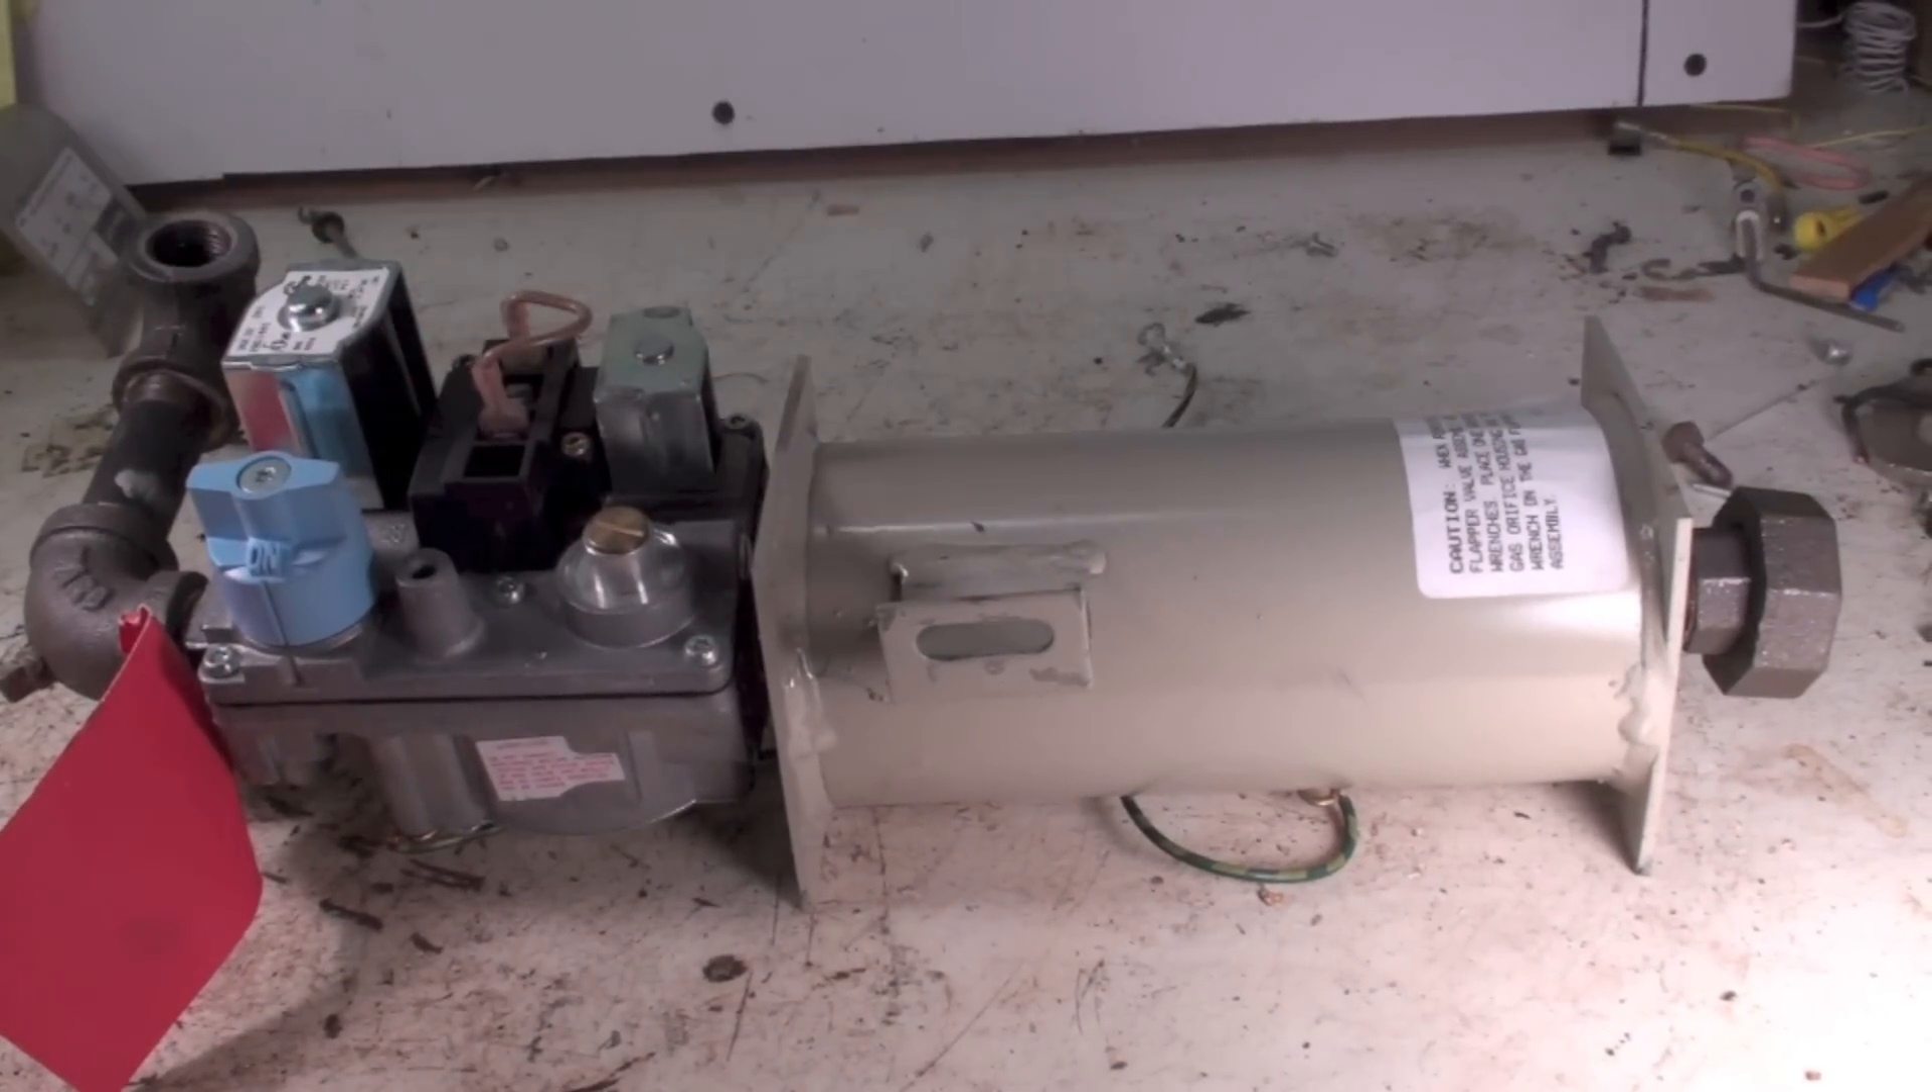Okay I've got this gas valve assembly off with this drum.